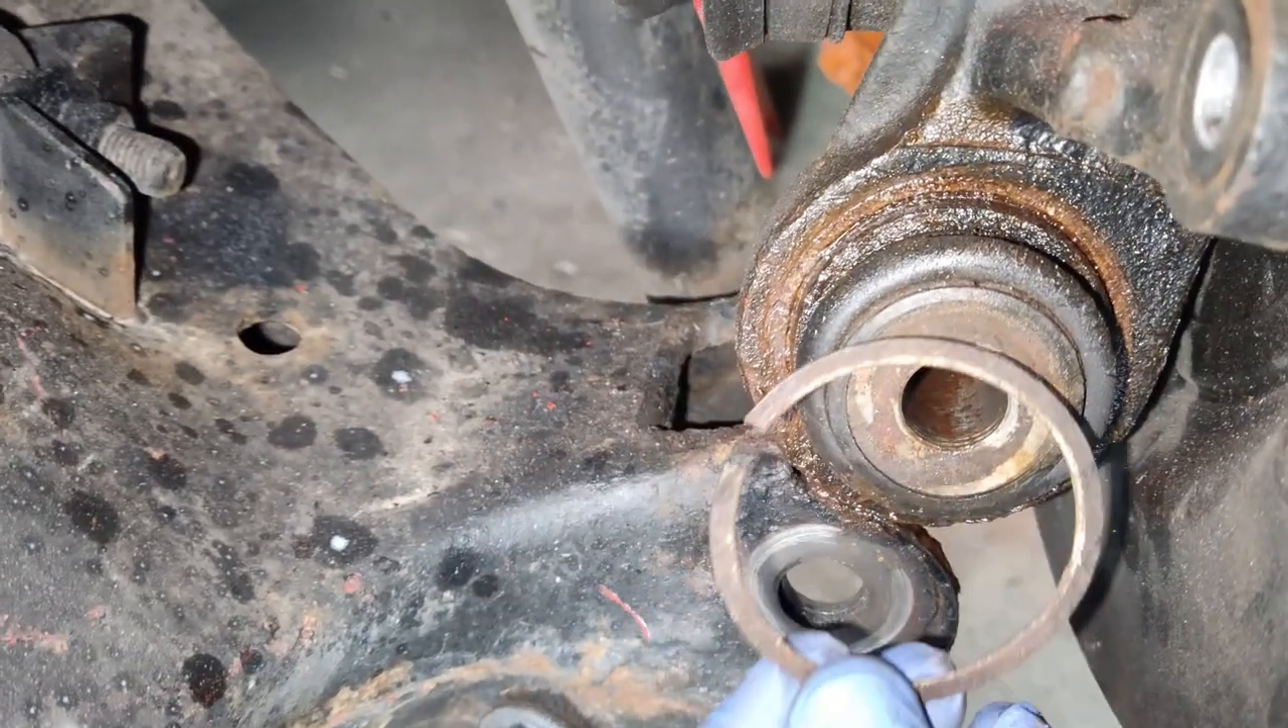By using a punch and a hammer on the bottom bushing here I was able to take that lock ring off of this side here.